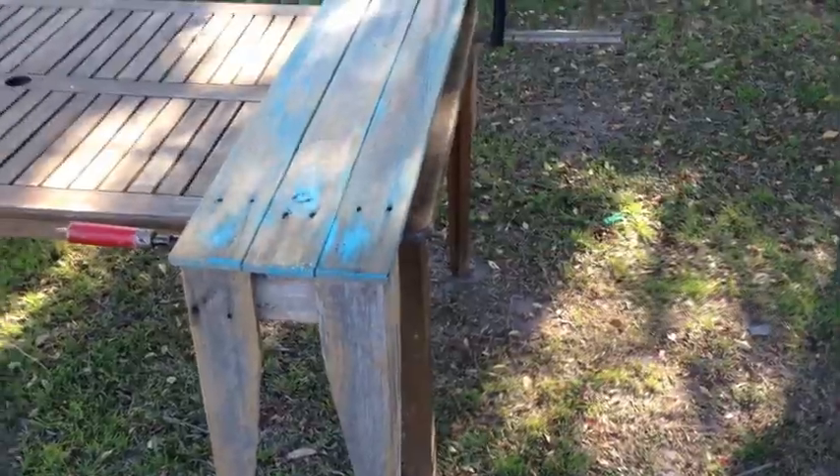So there you go. The top's on.